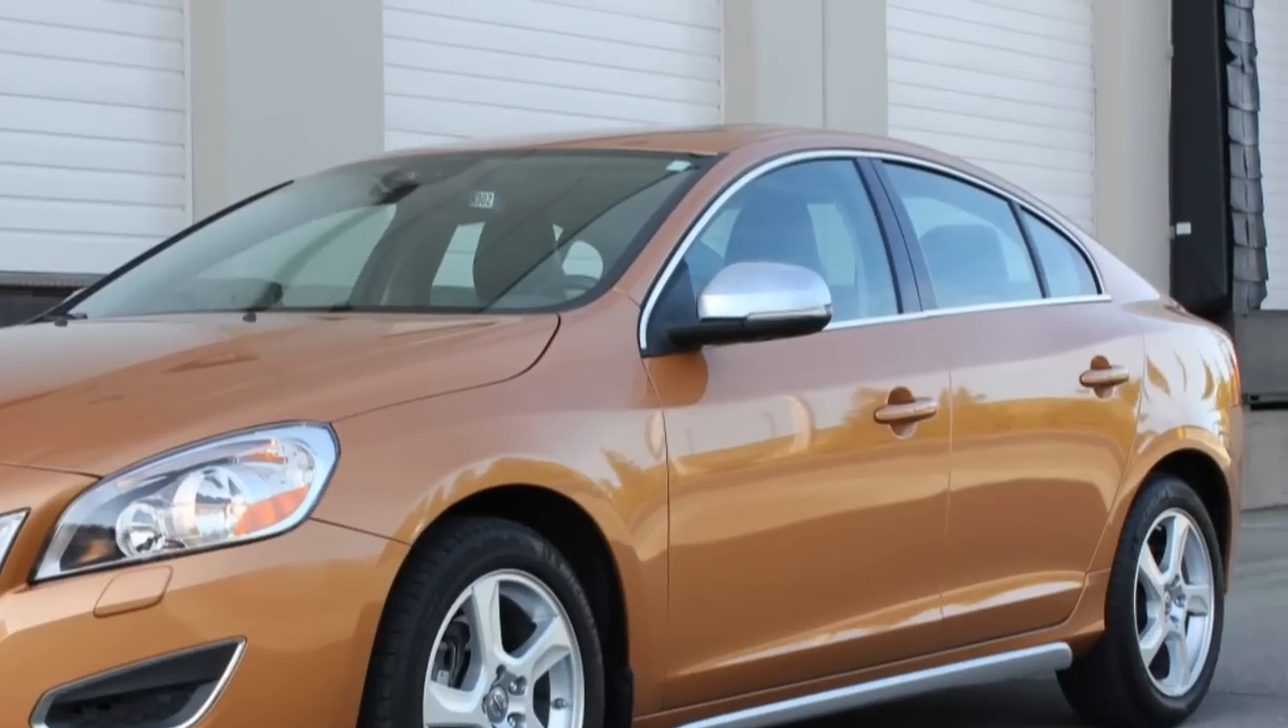Now your mirror cover installation is complete.